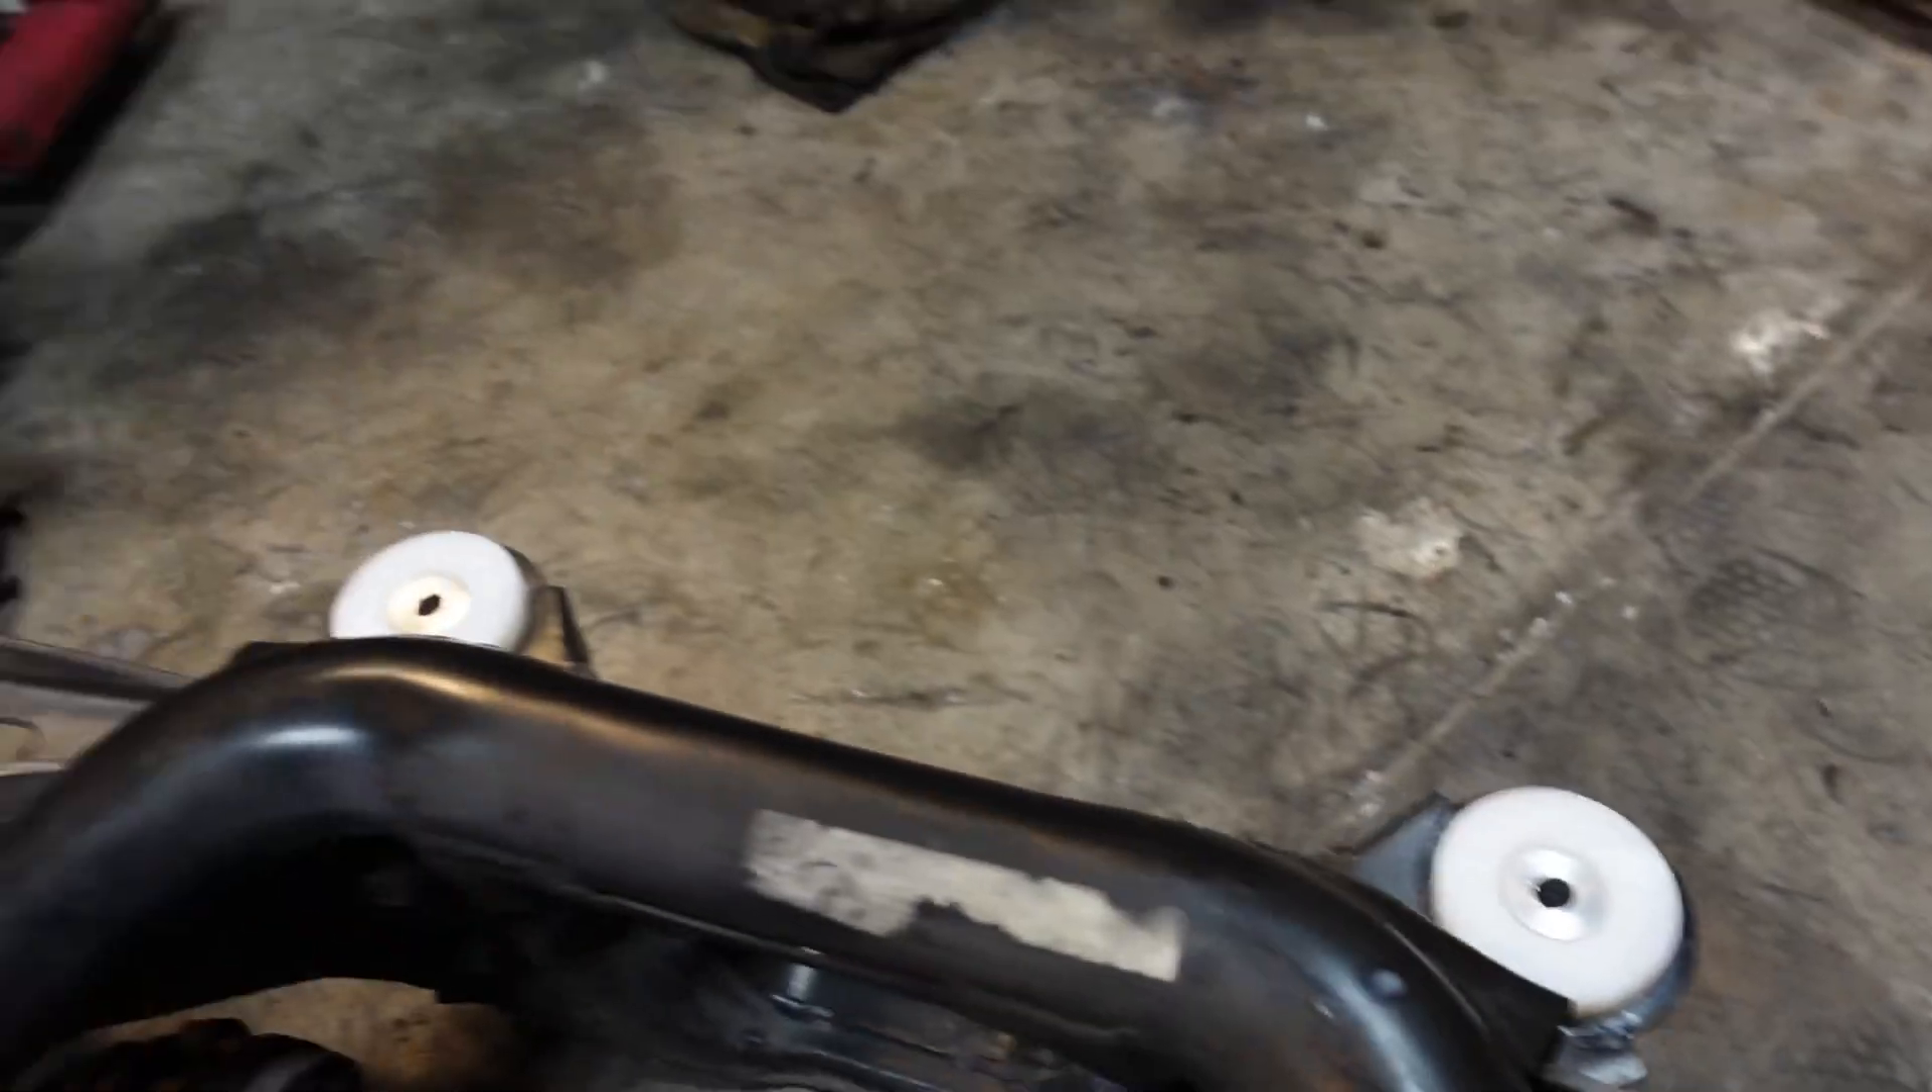The bushings are in. That is done.